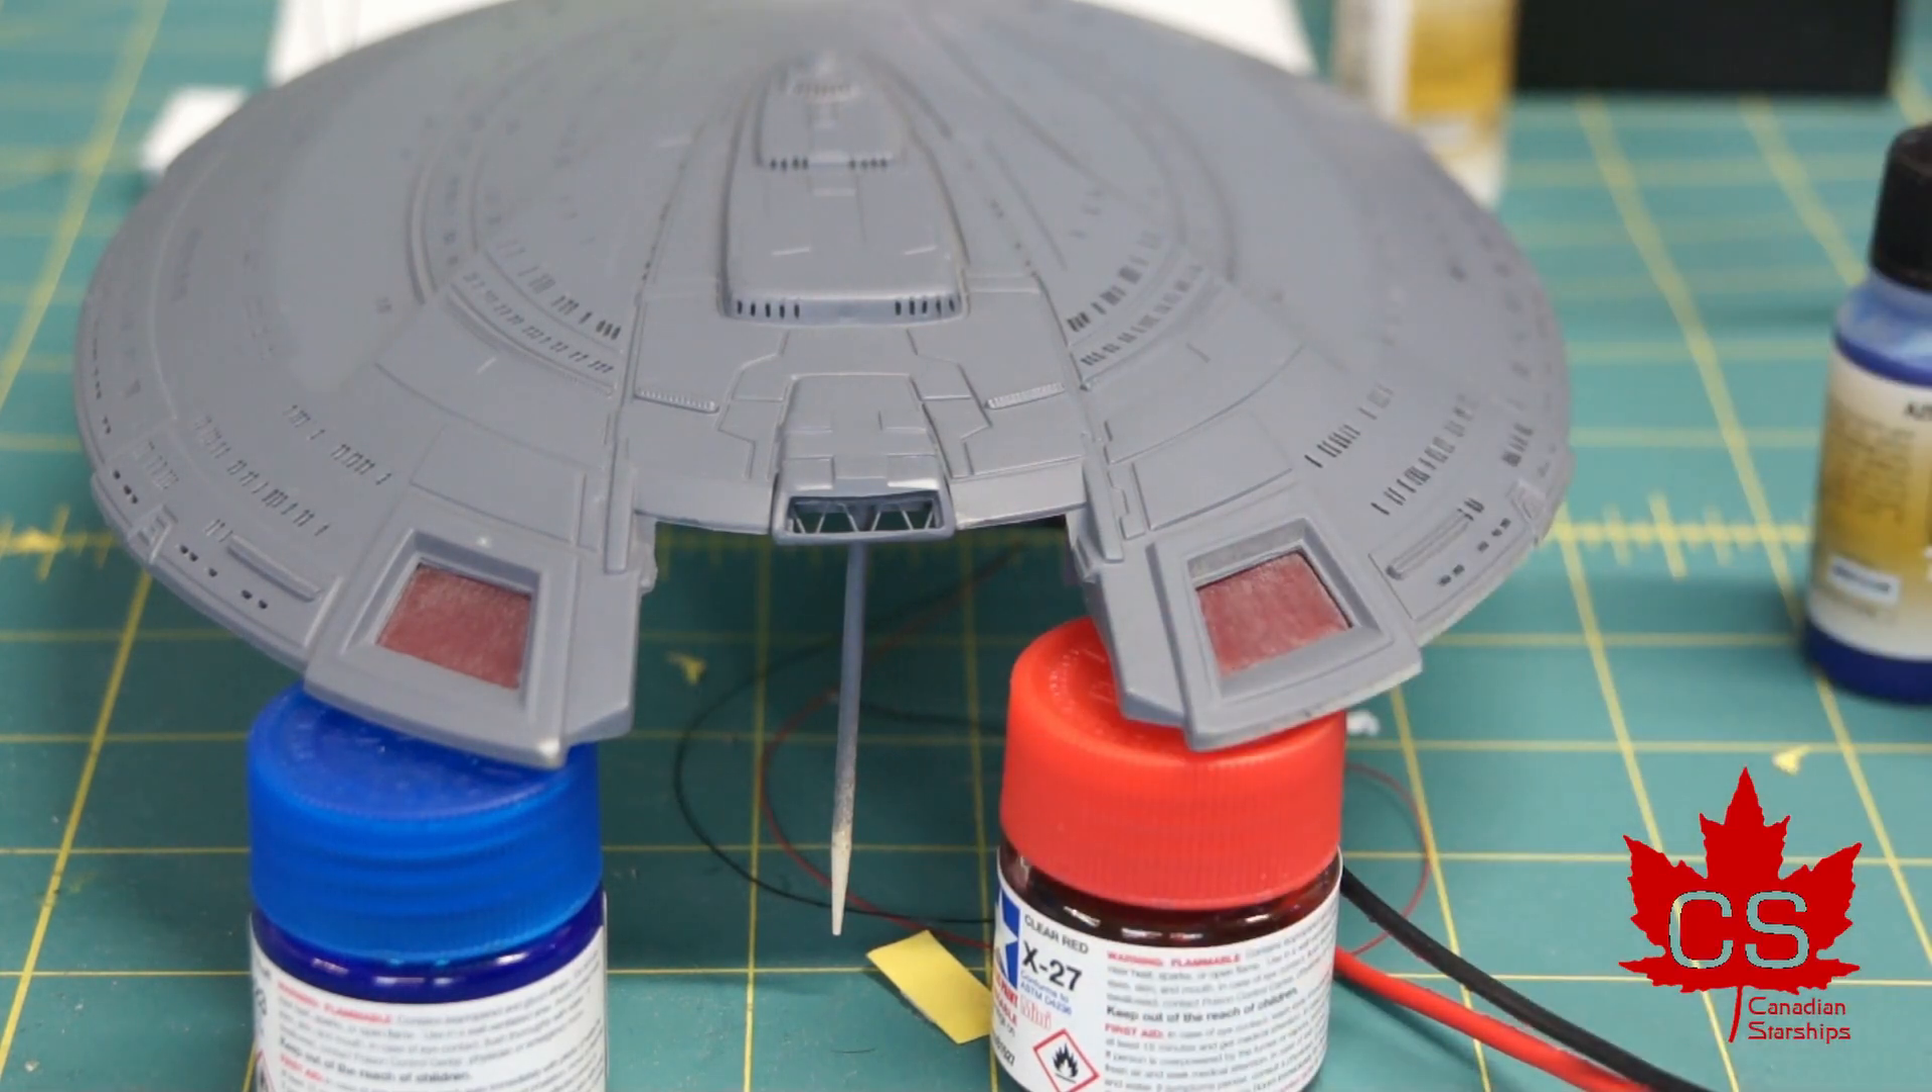The impulse engines are installed. You'll notice that they are nicely frosted on the outside.